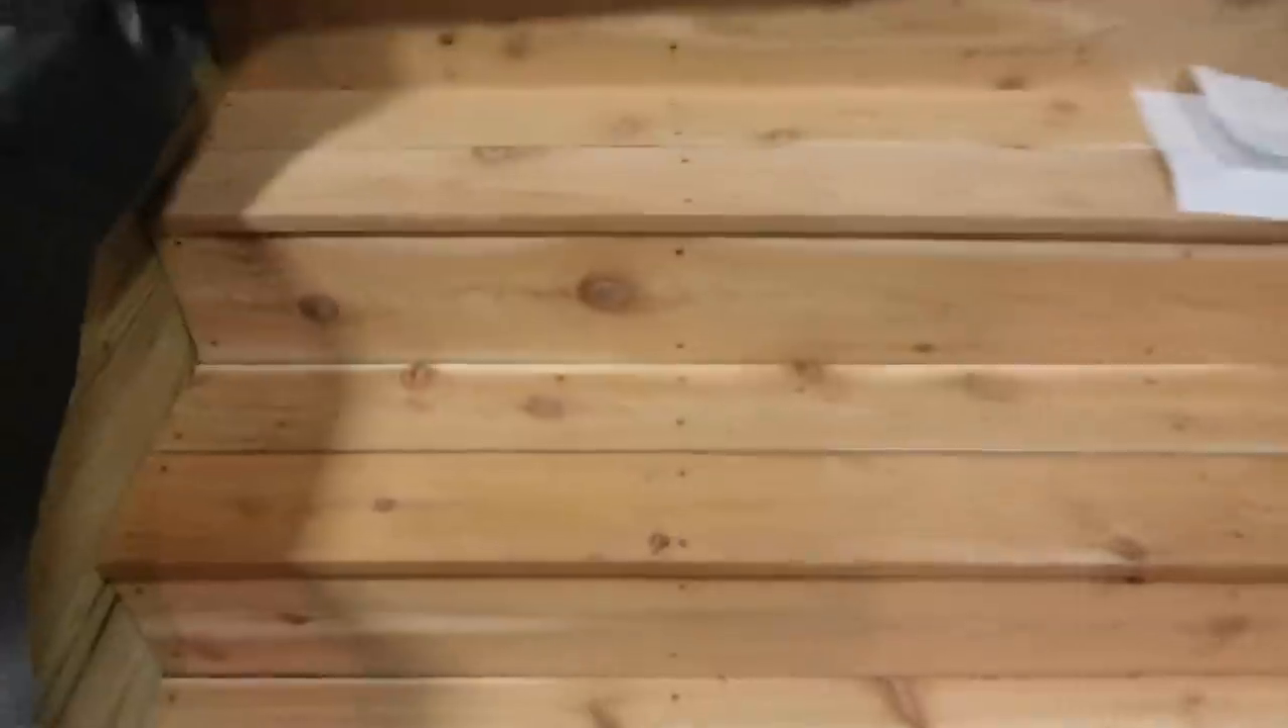We got our stairs in place here.